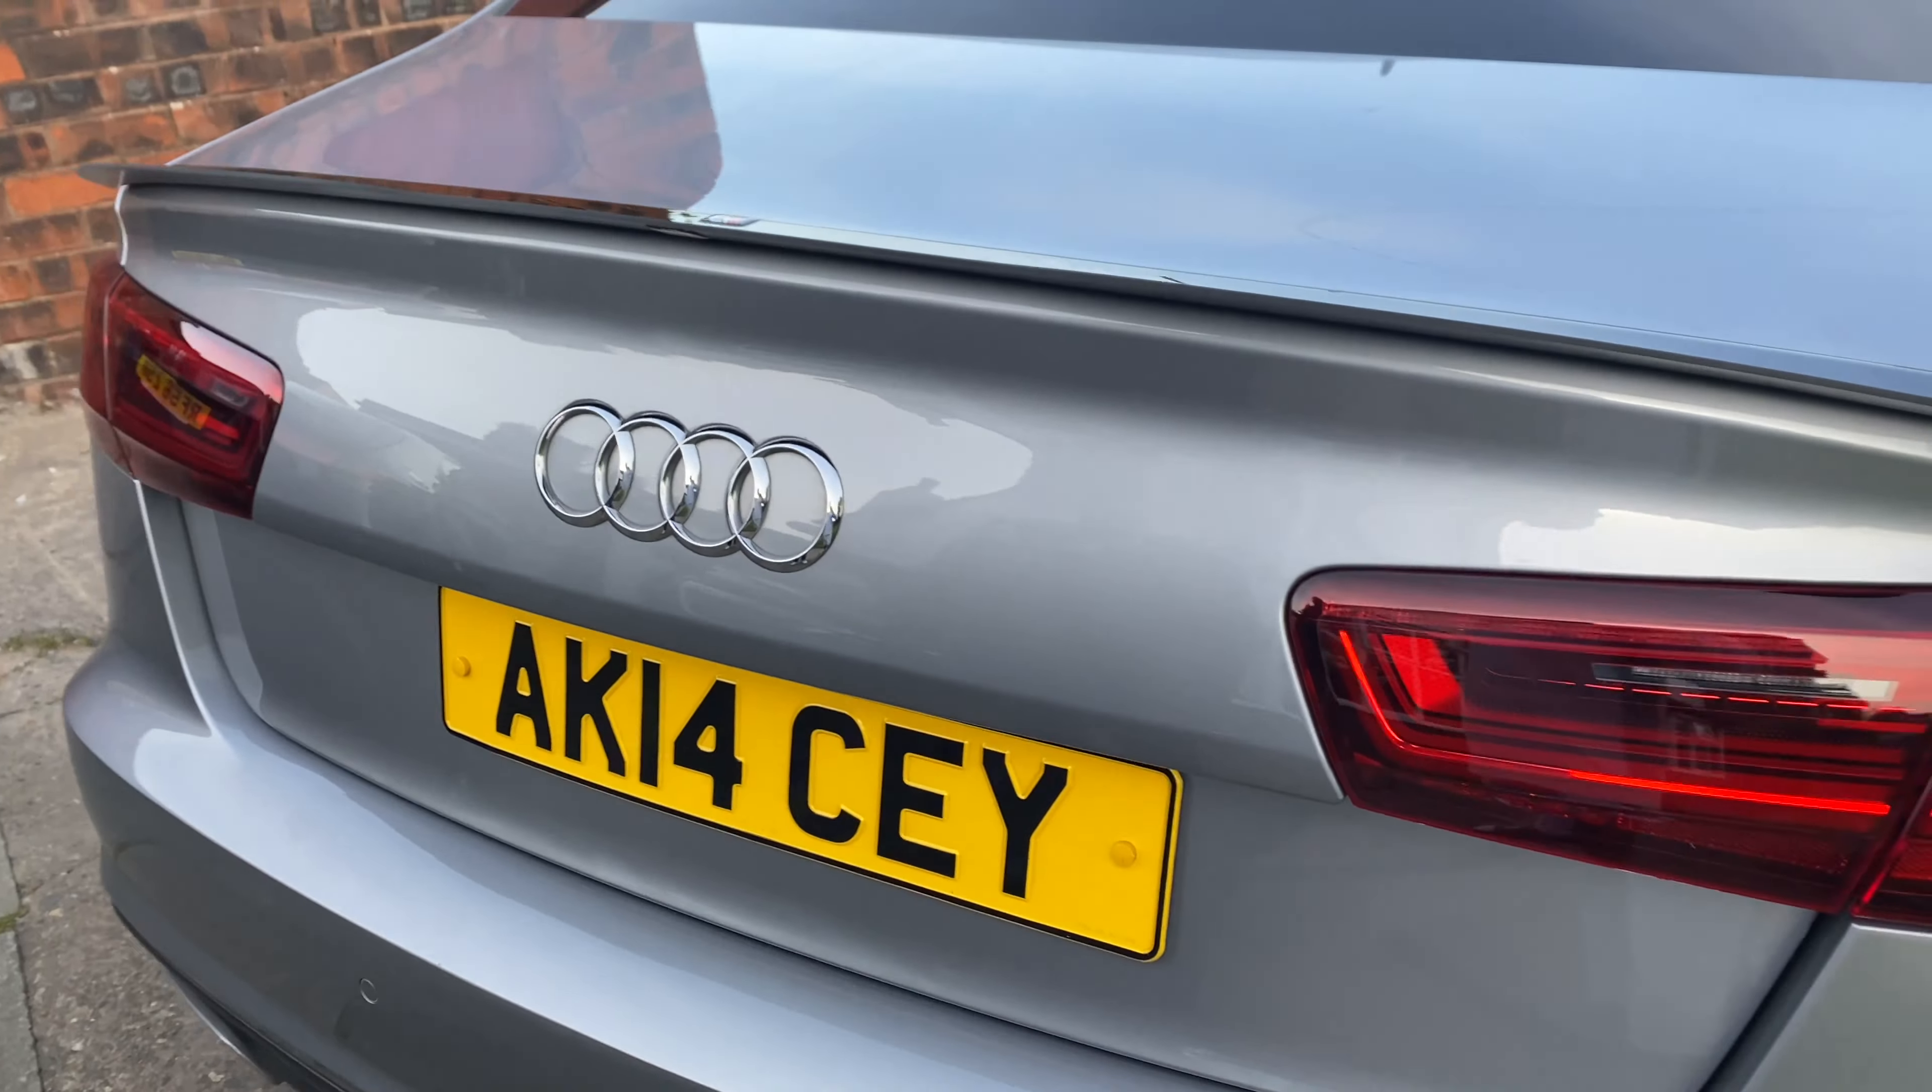So guys there you have it the finished product after installing the maxton lip spoiler on the audi a6 as you can see it looks looks very nice and it fits really nicely as well.